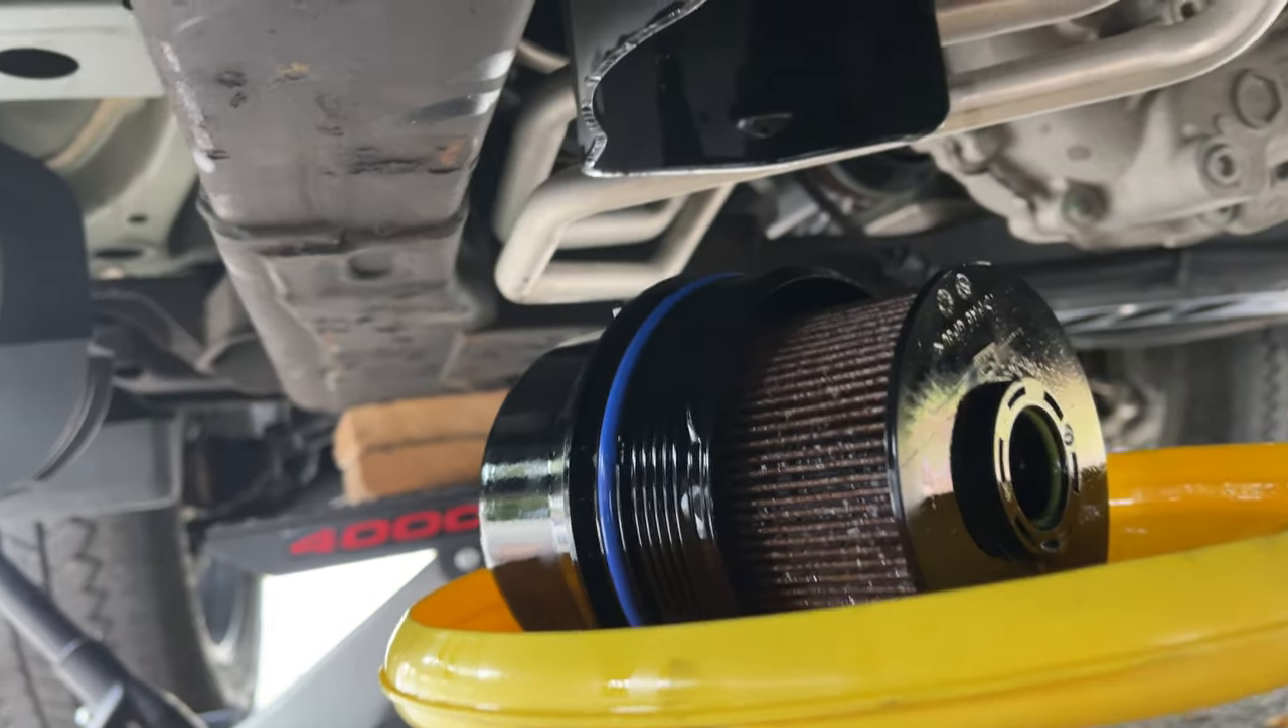Okay, so I got my drain pan here. Got the filter off.